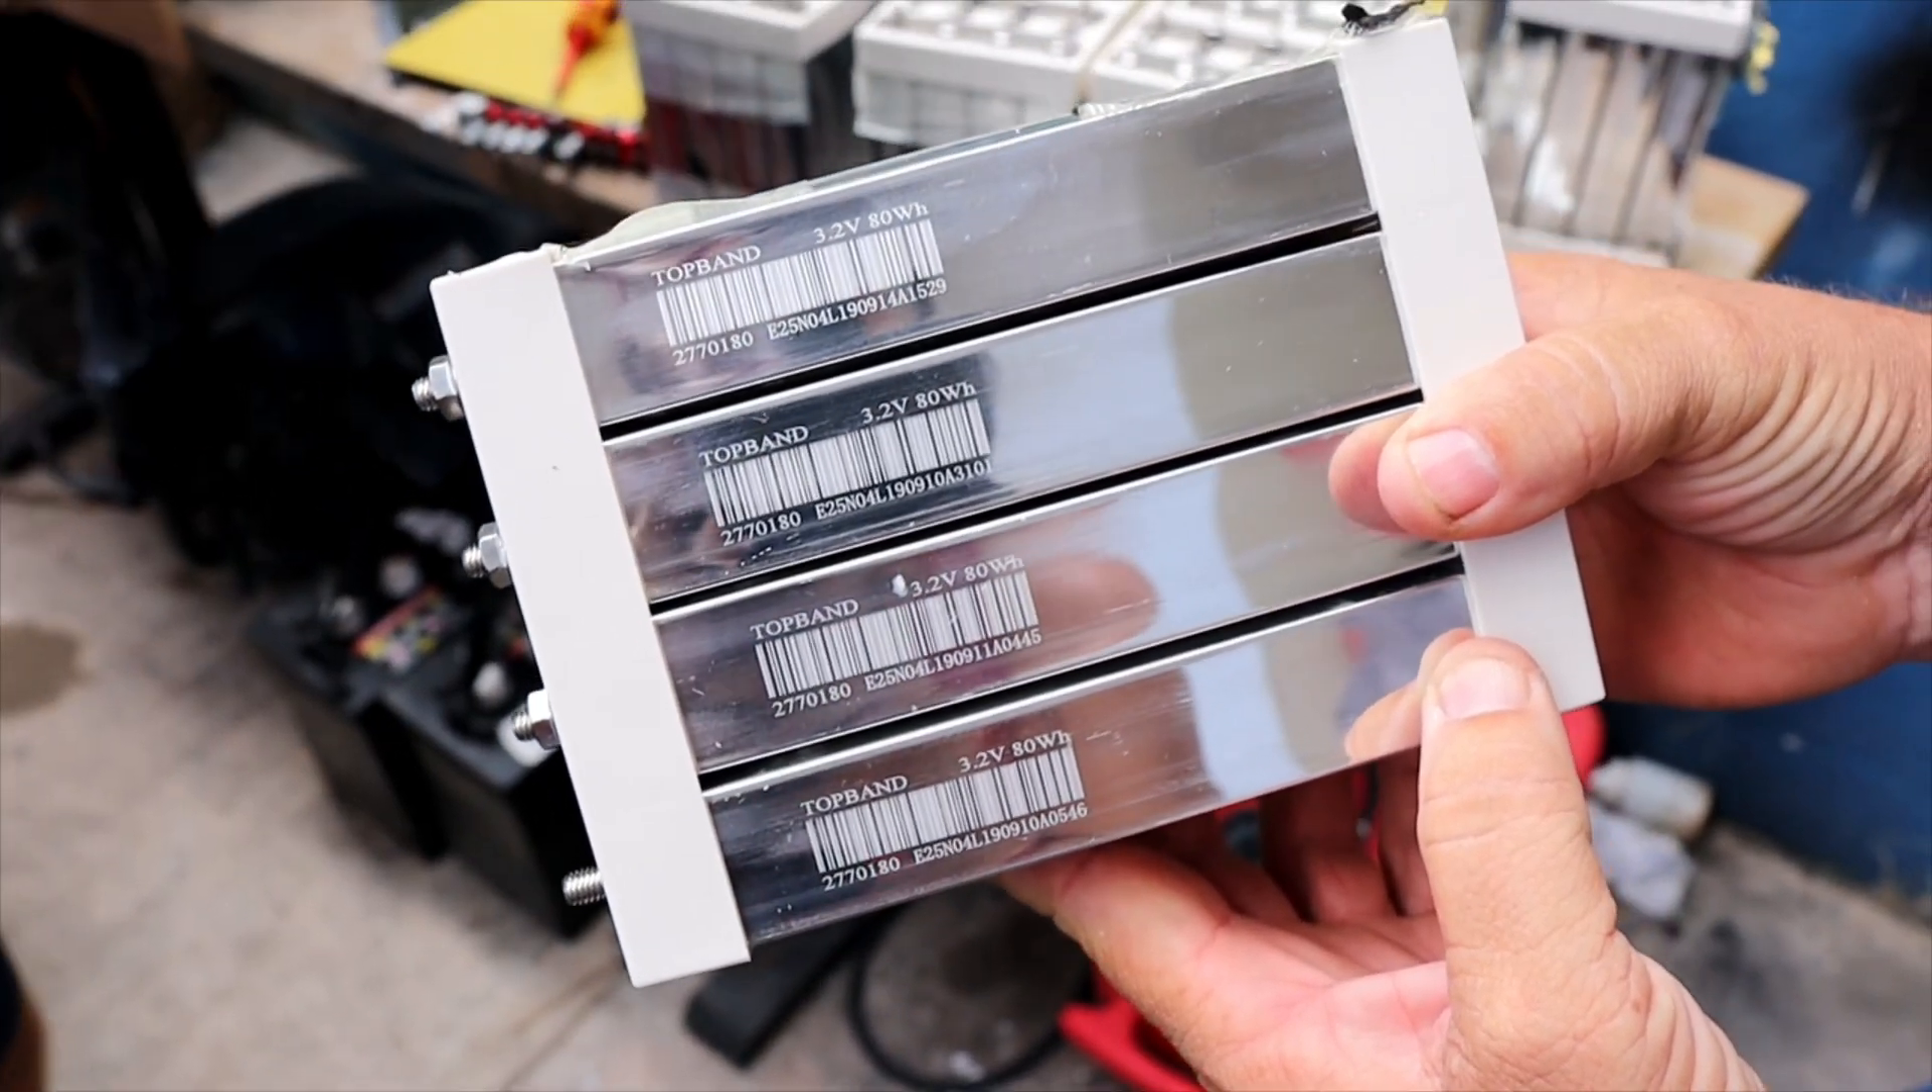Okay, we've got the packs out of the case.